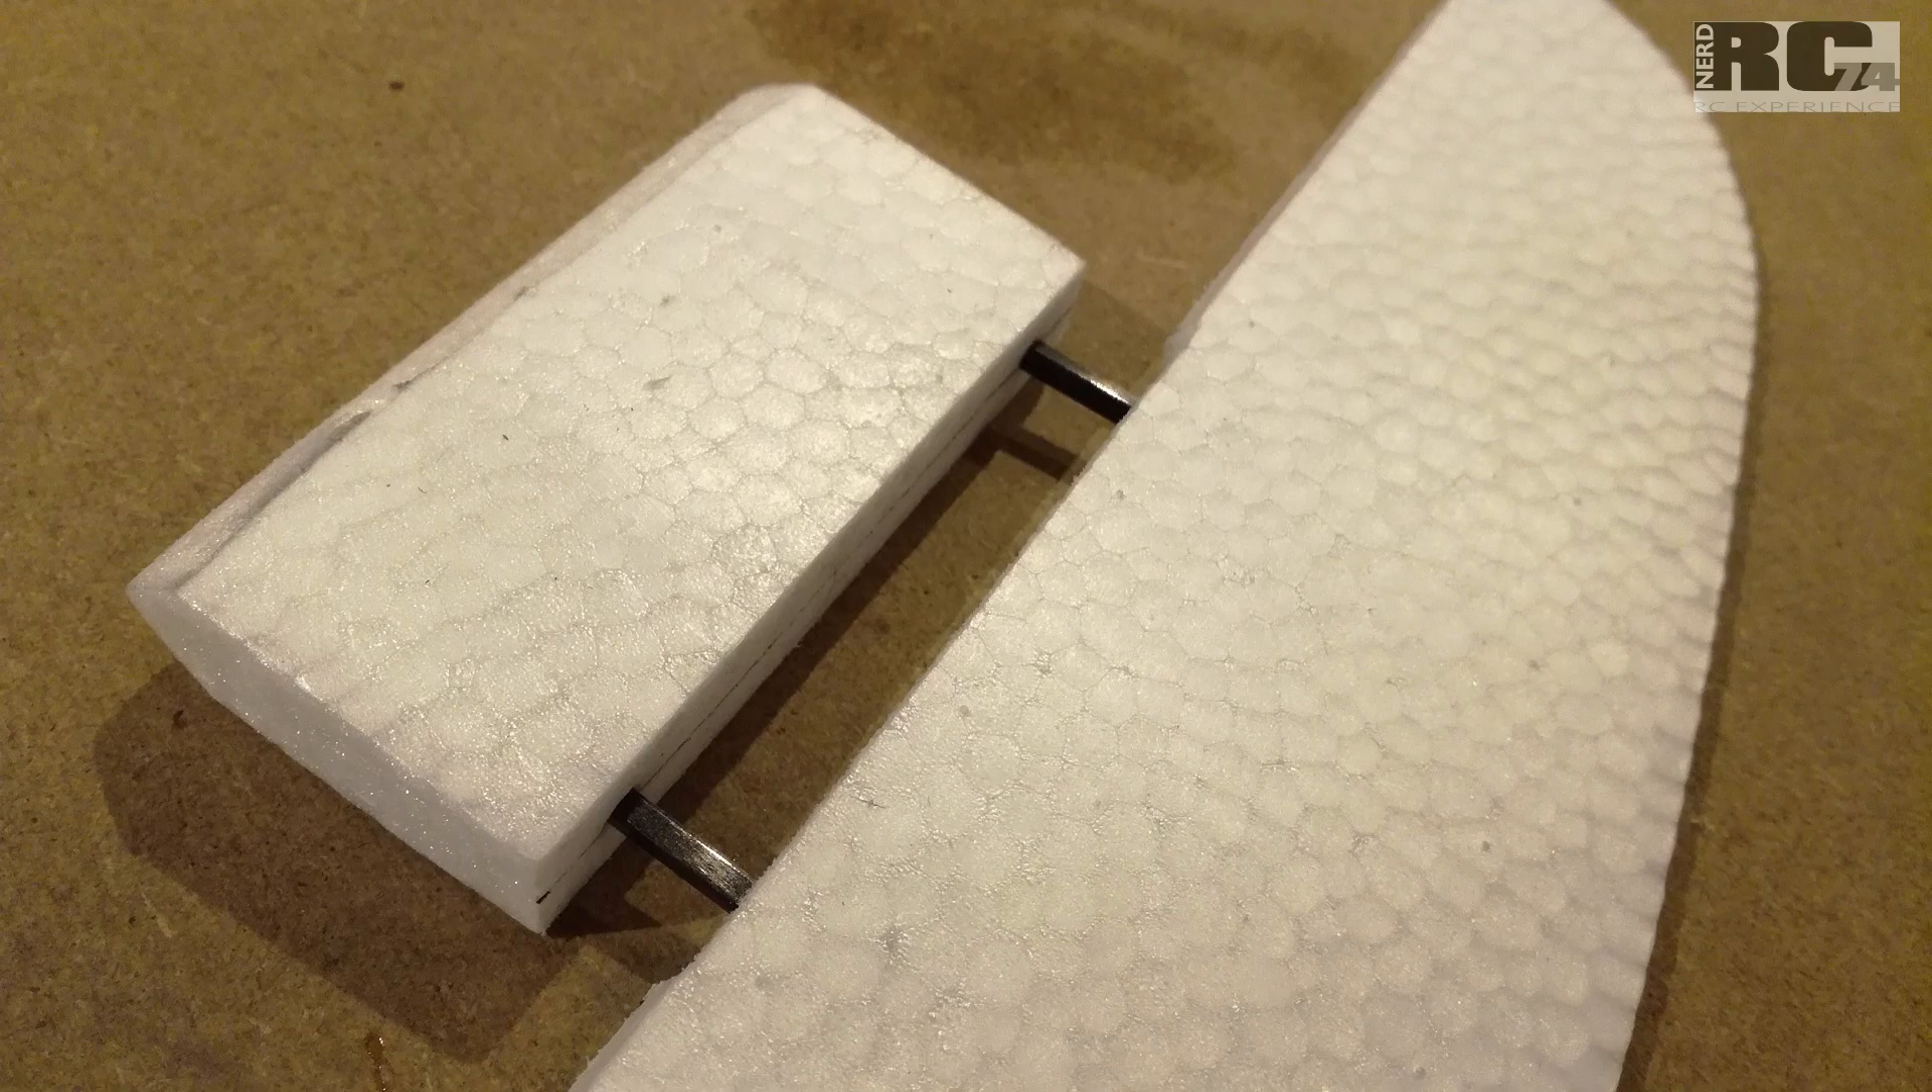I also added some carbon, two carbon rods on each side. It looks the same on both sides for sure.